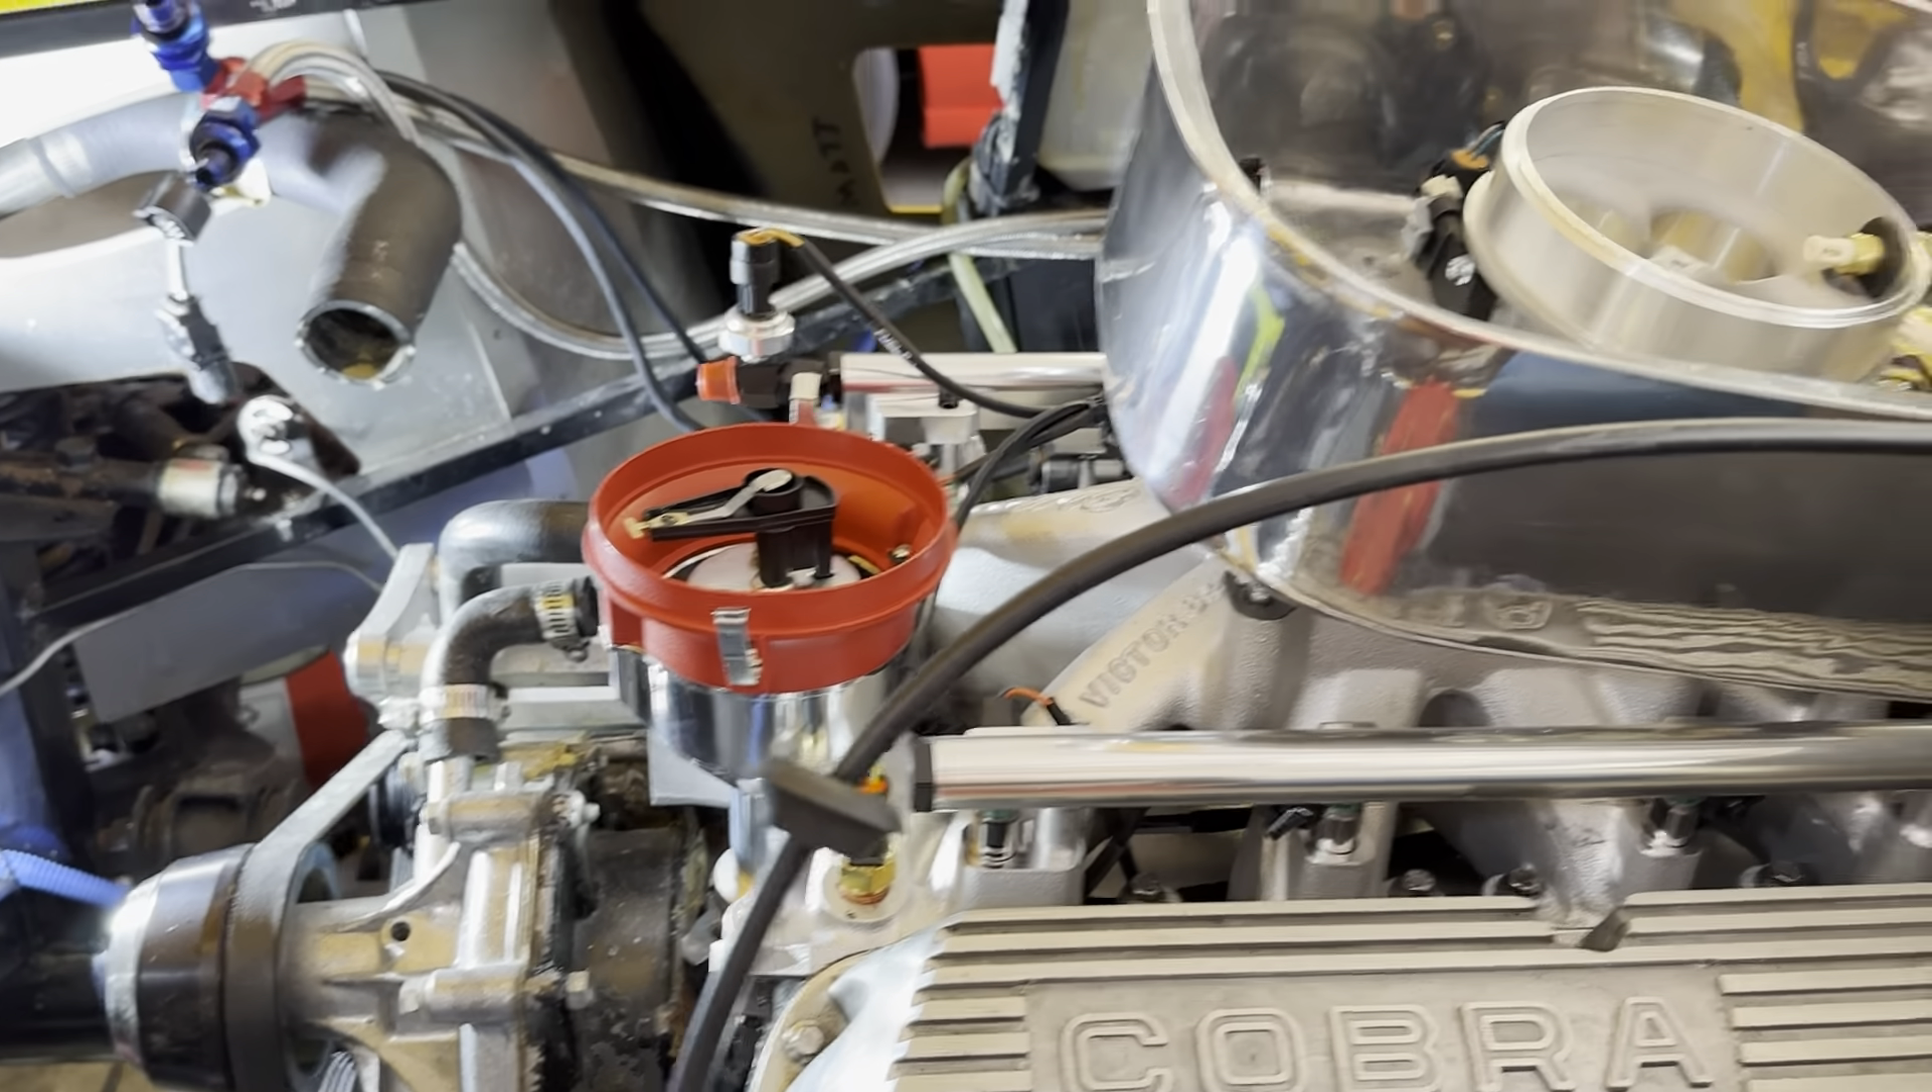All right, well, as you can see, the distributor's in.